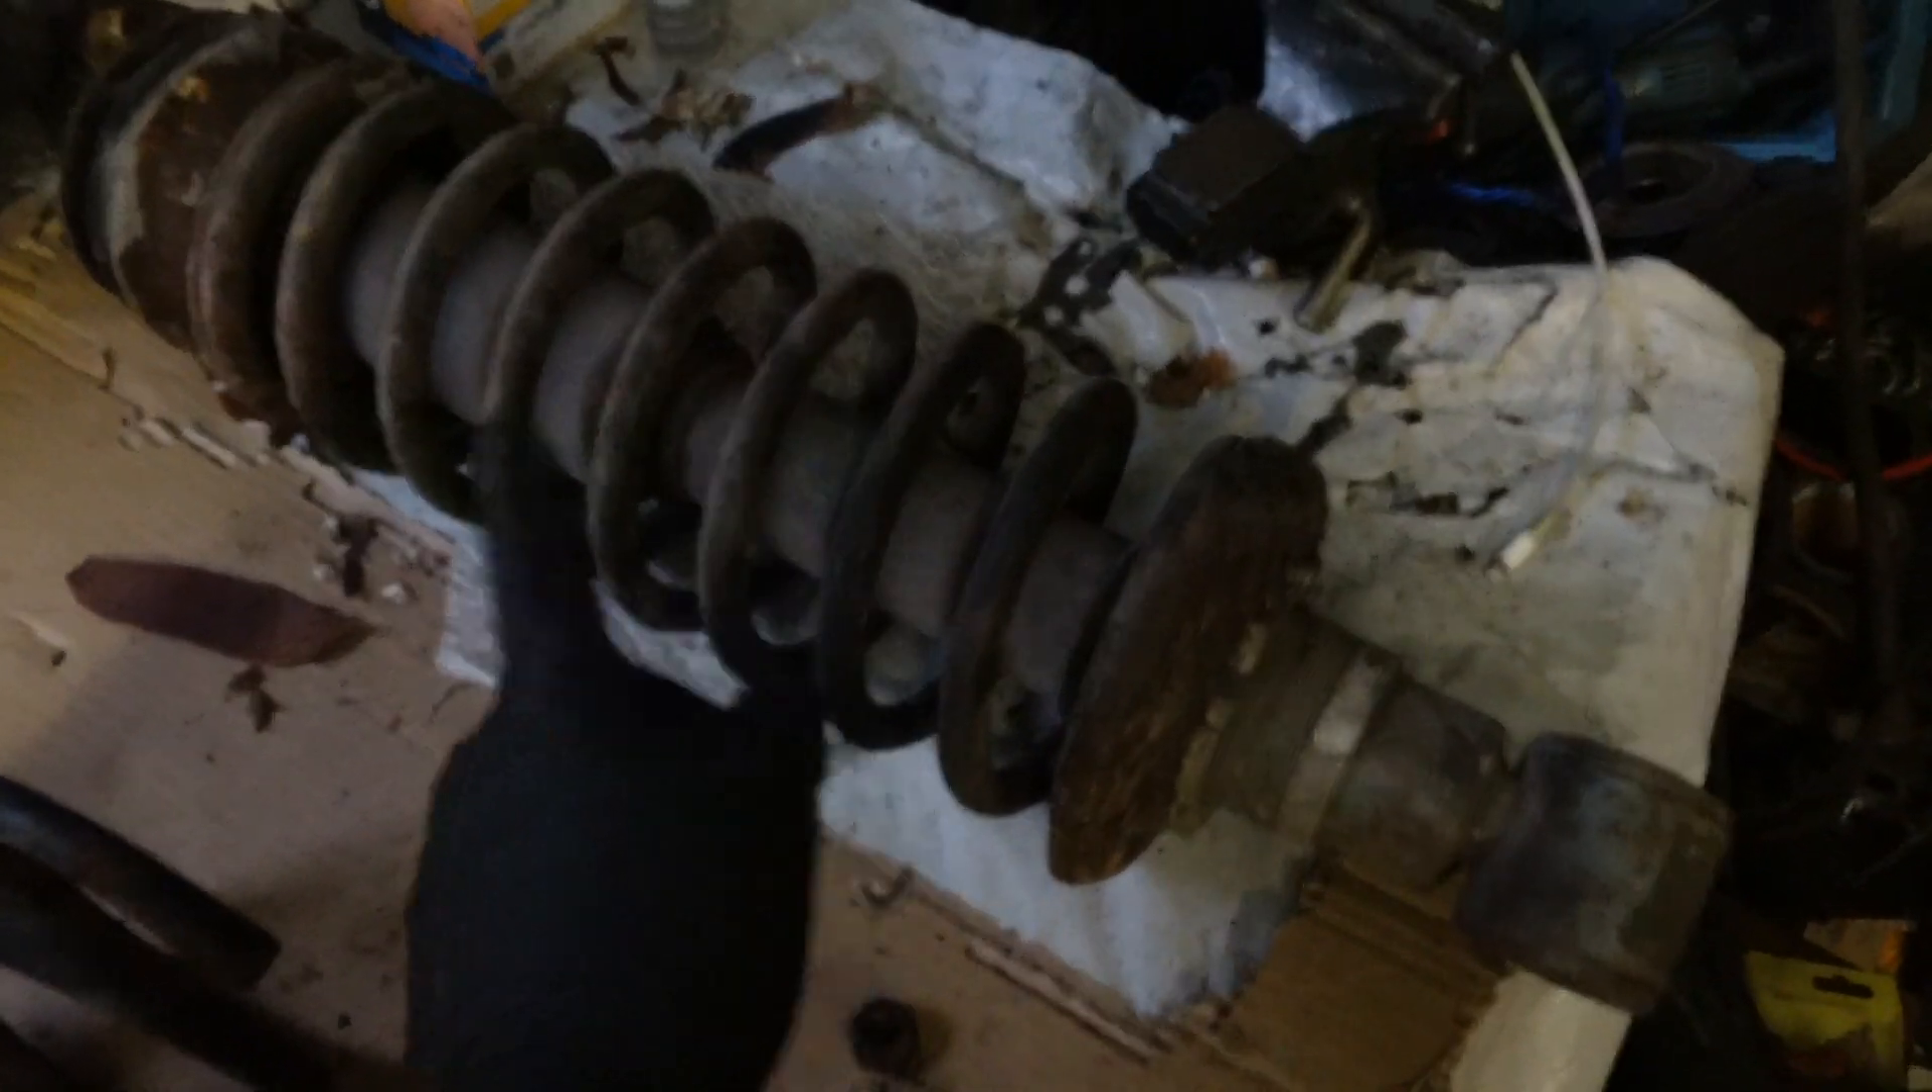Then I've got the other shock out I've not obviously disassembled that yet.